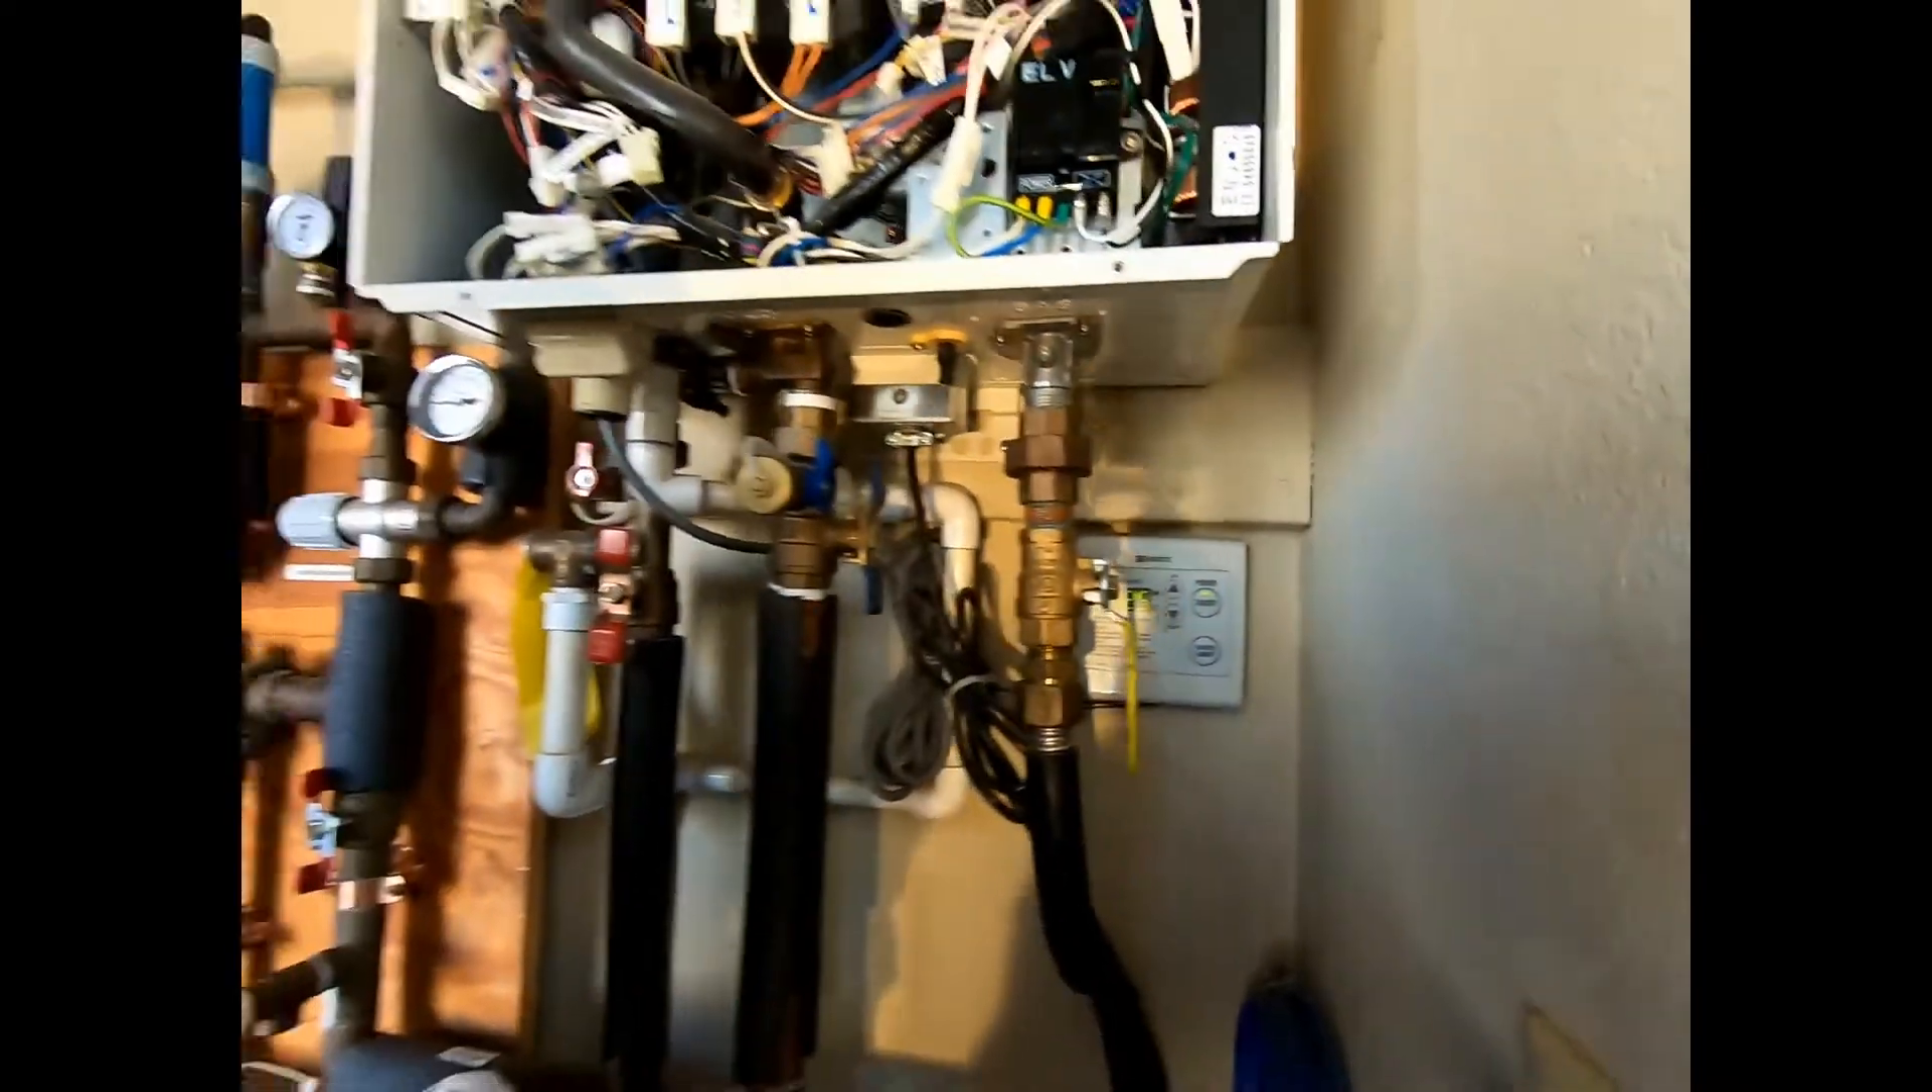The last thing we have to do now is close up the unit.